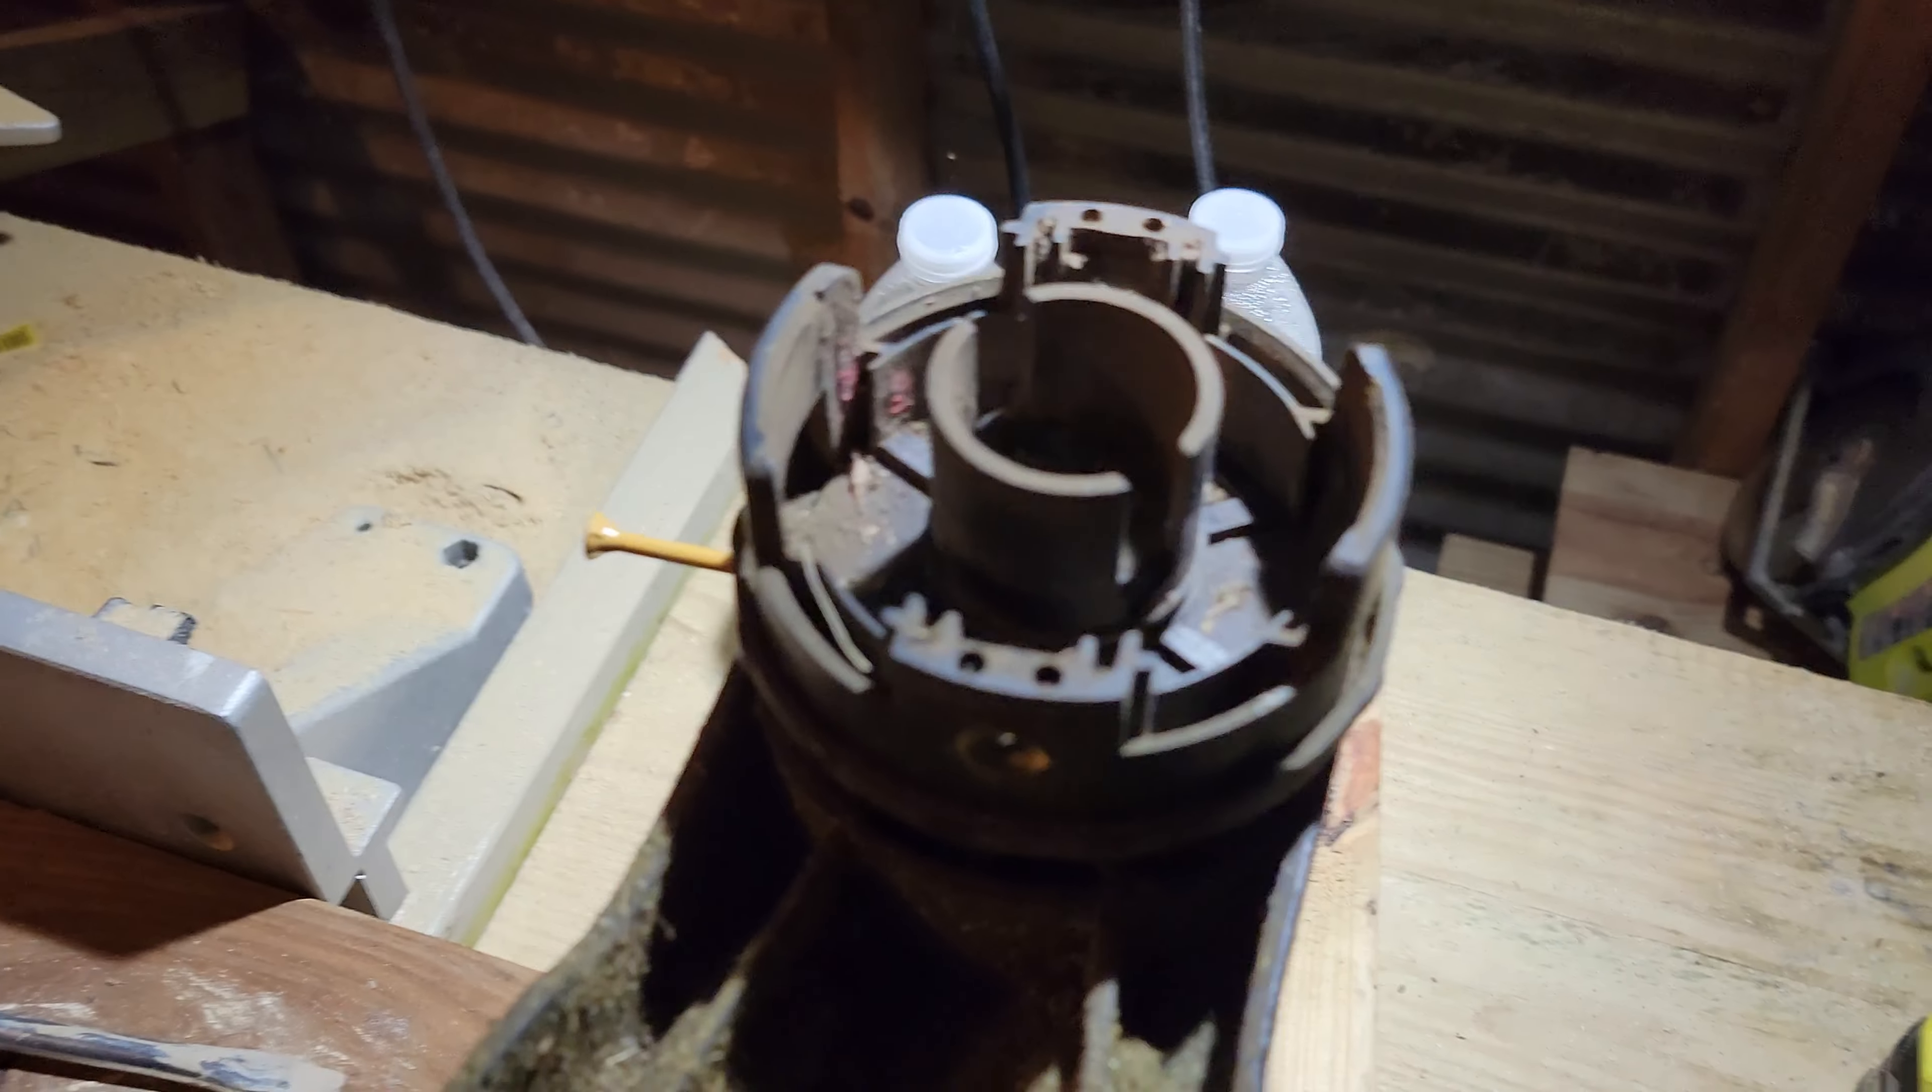I took the cover off and the string inside. I took that off already.